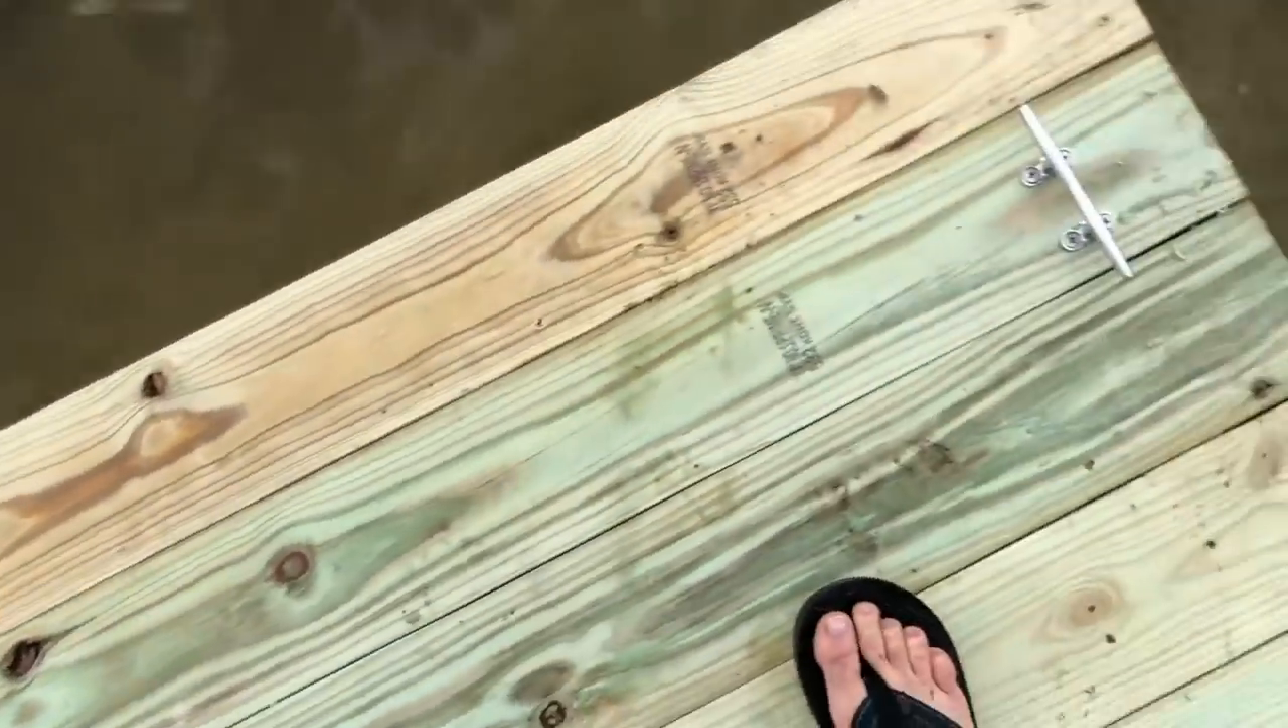I got my cleats on.